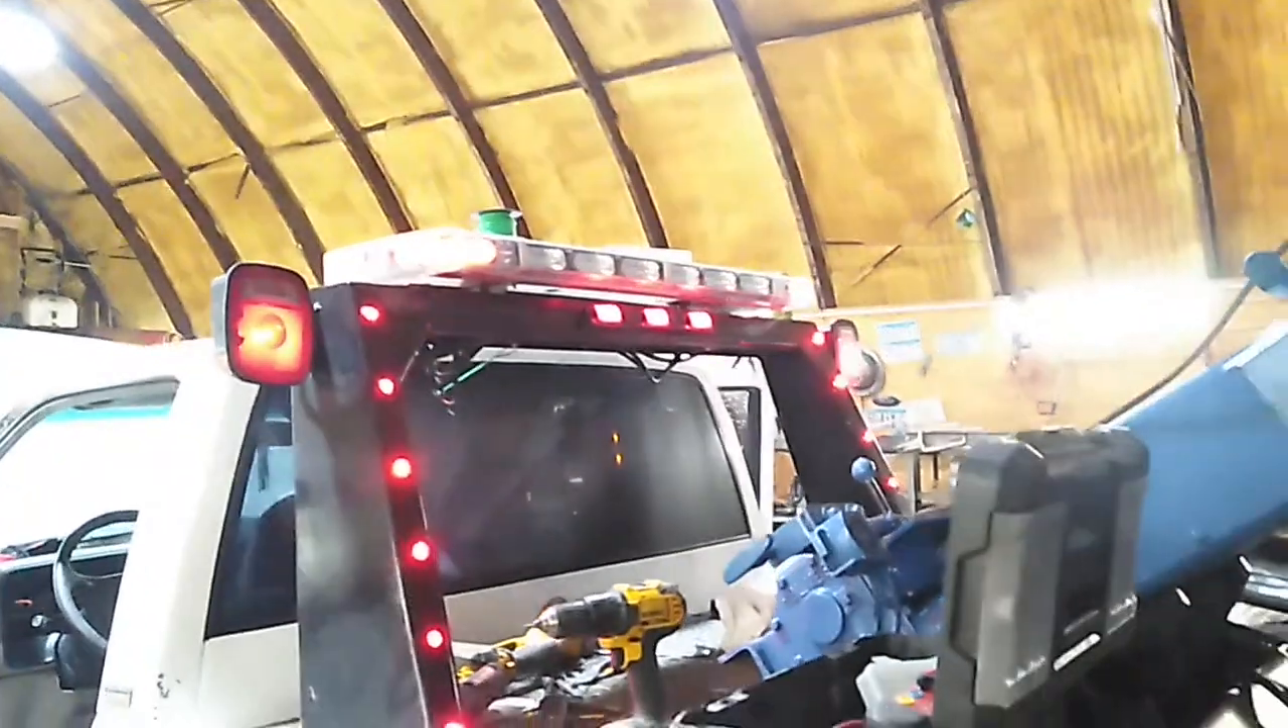You can see, now better. I've installed the light bar, and the reds in the corners are running lights.